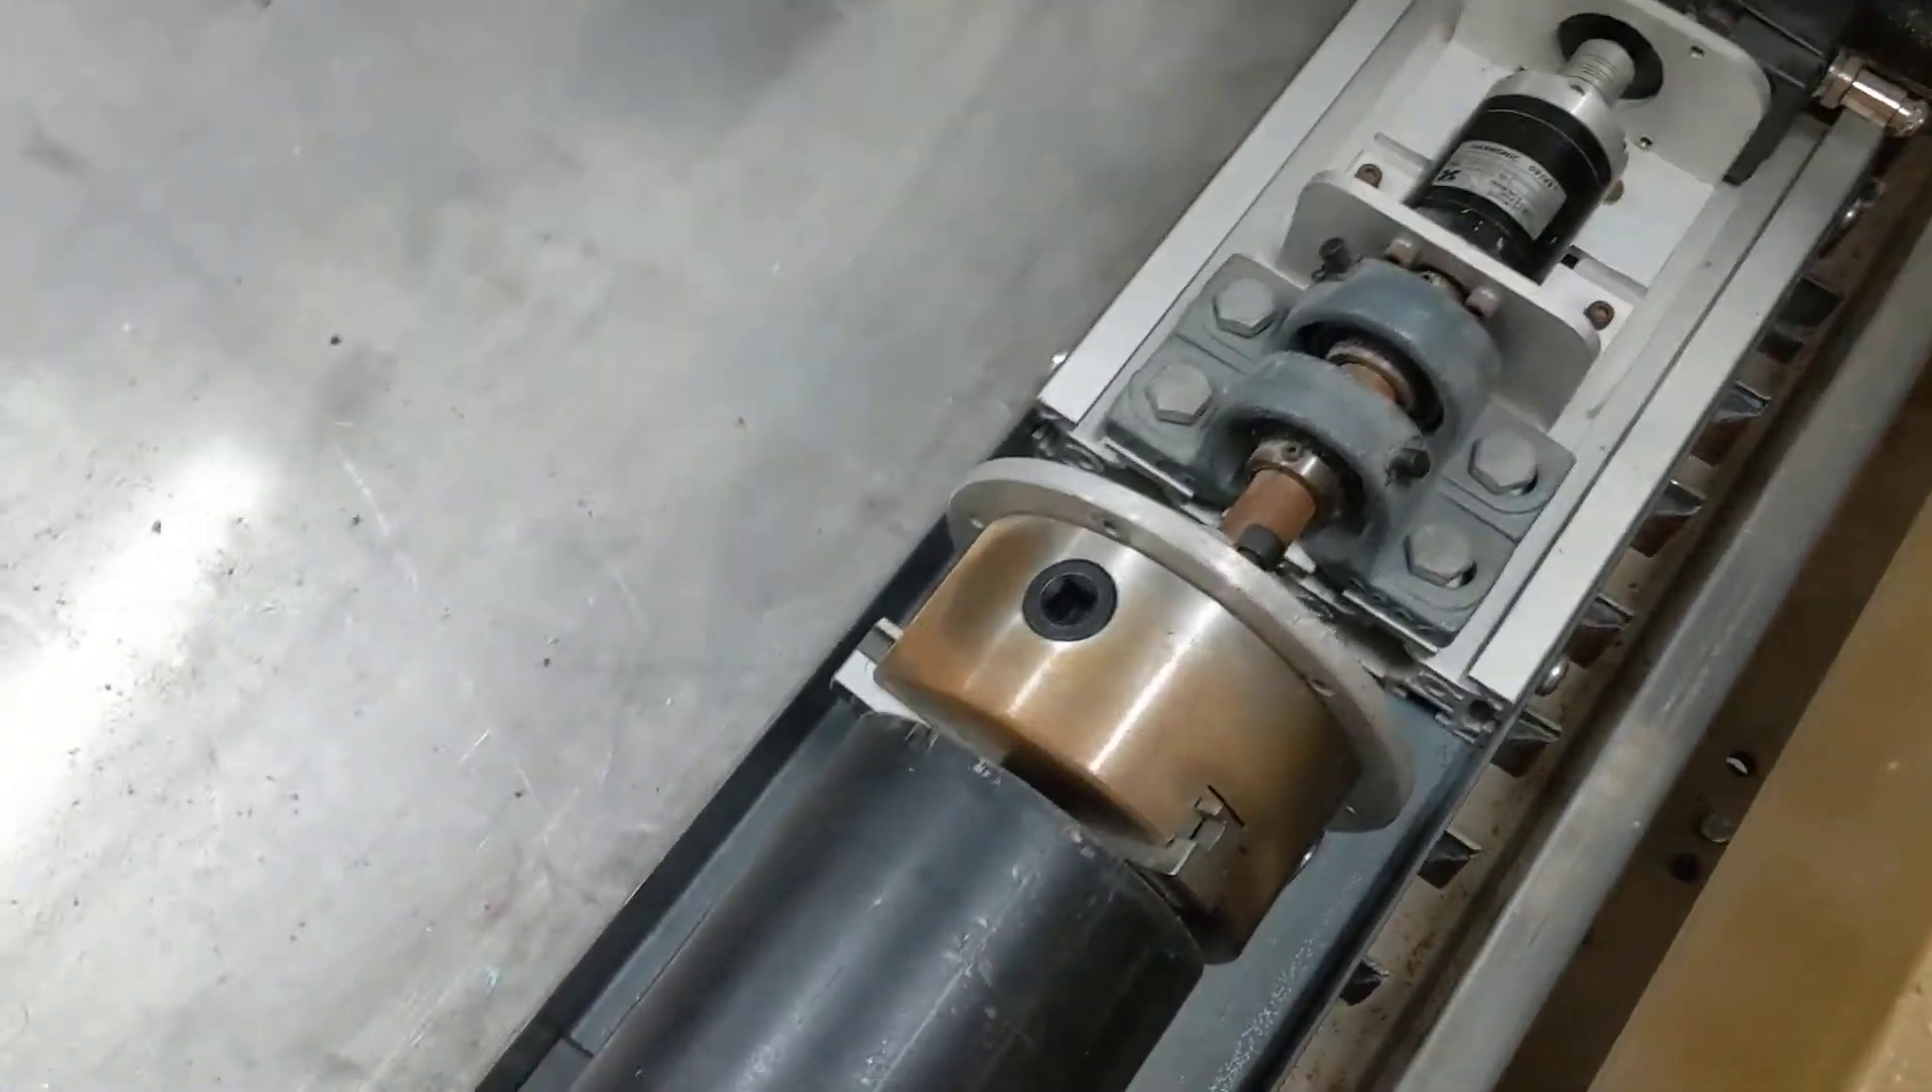So there we go, chuck is on.